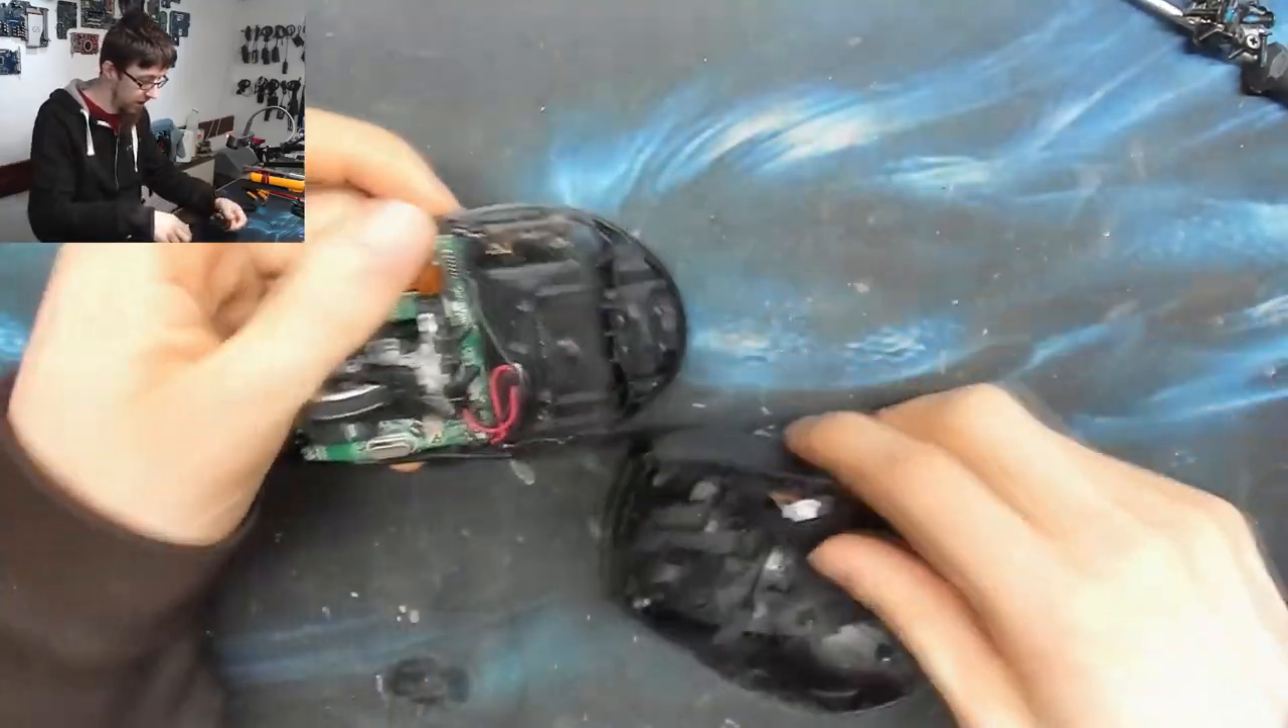So now we've got the two halves of the mouse.